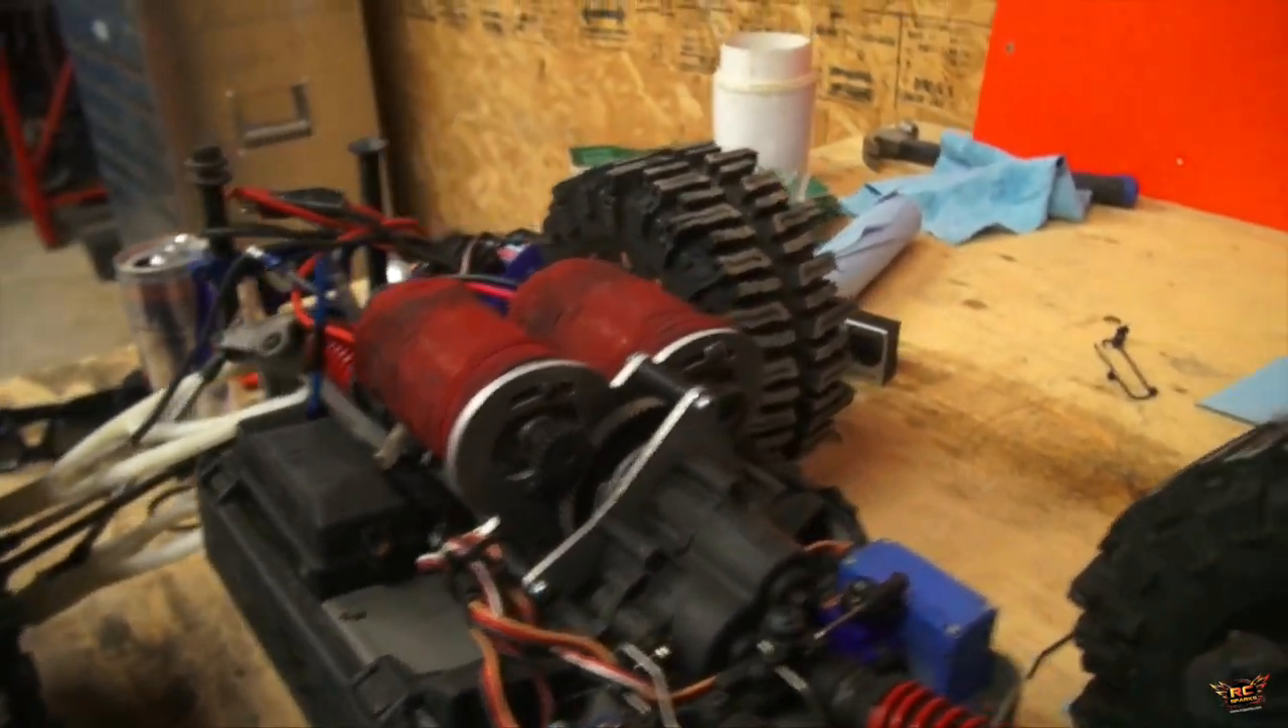There's two motors that are mounted.